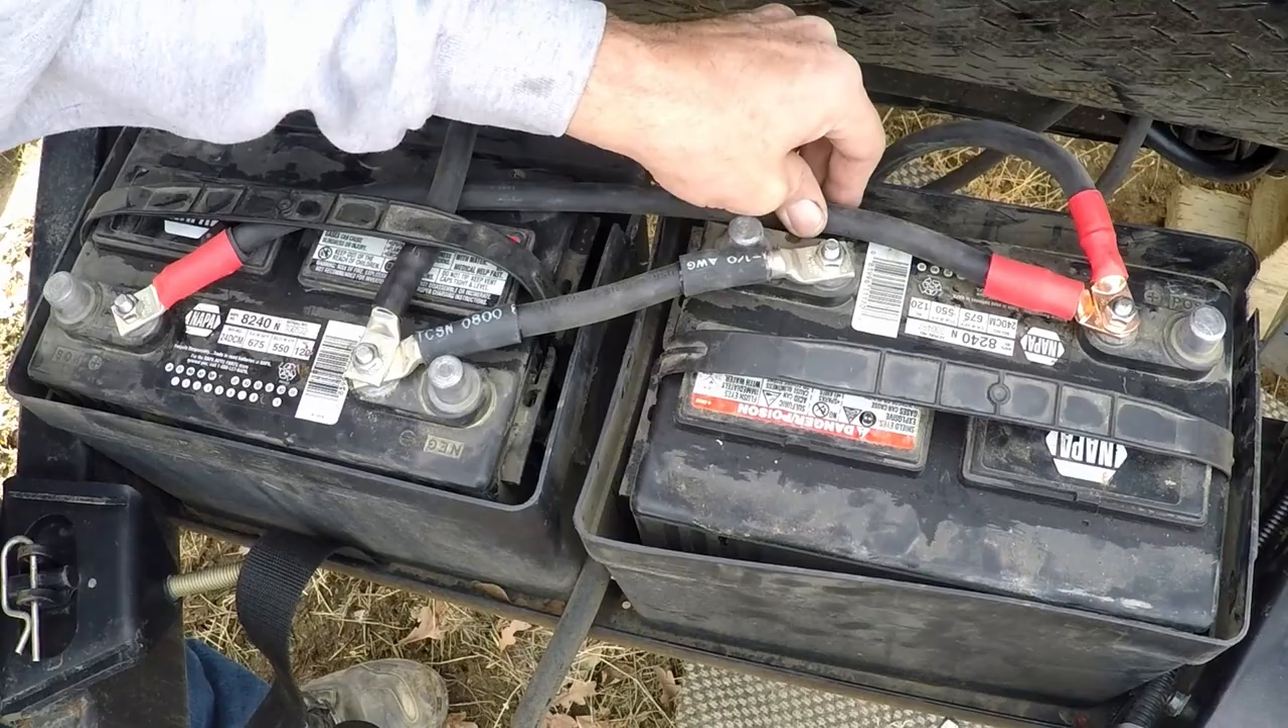Okay, so batteries are hooked up.